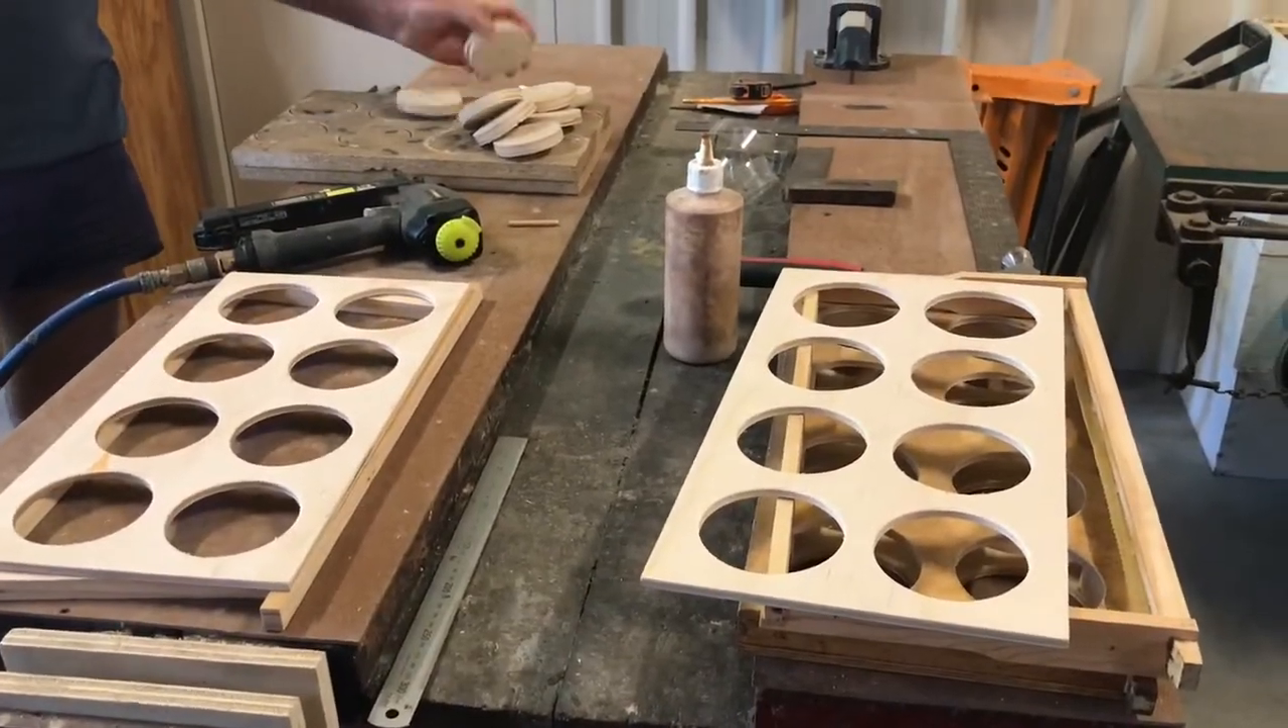Okay the little discs are removed.